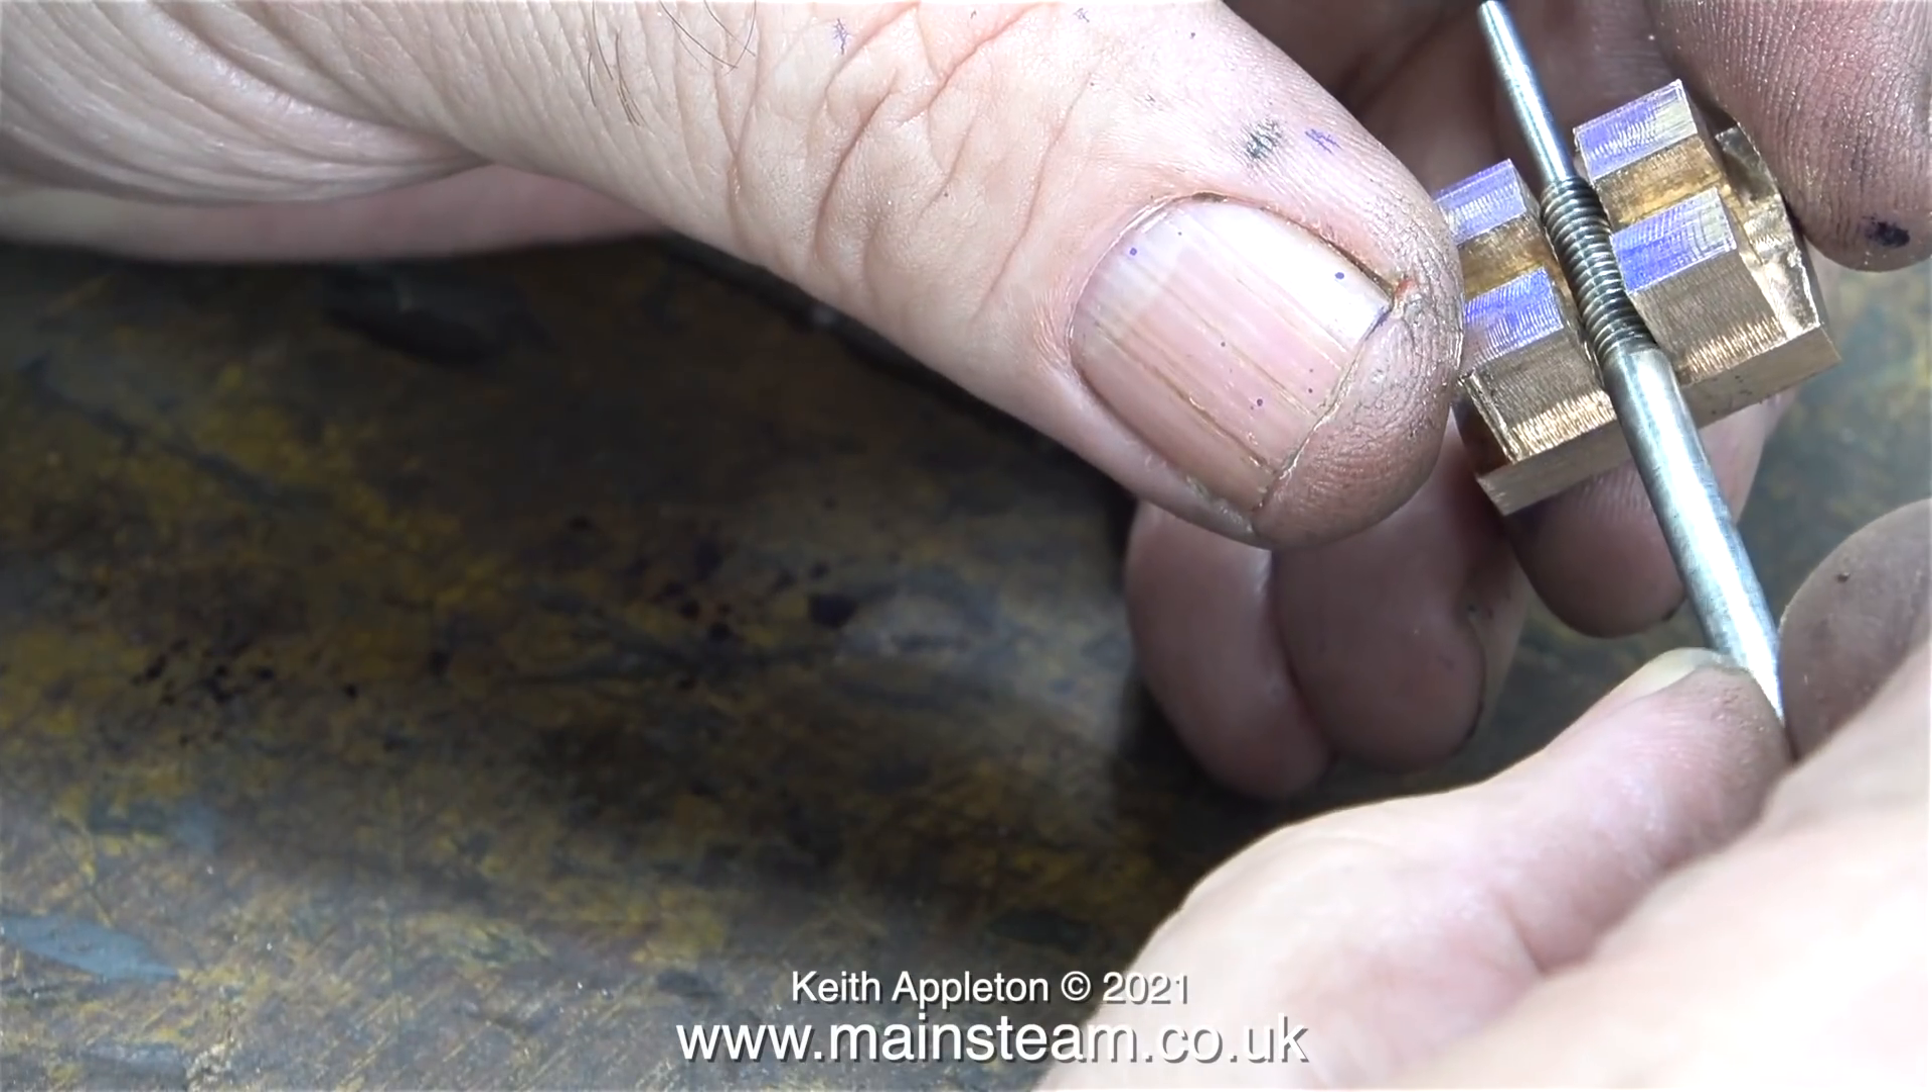And then I tried a test fit of the valve rod in the valve itself and everything's okay.